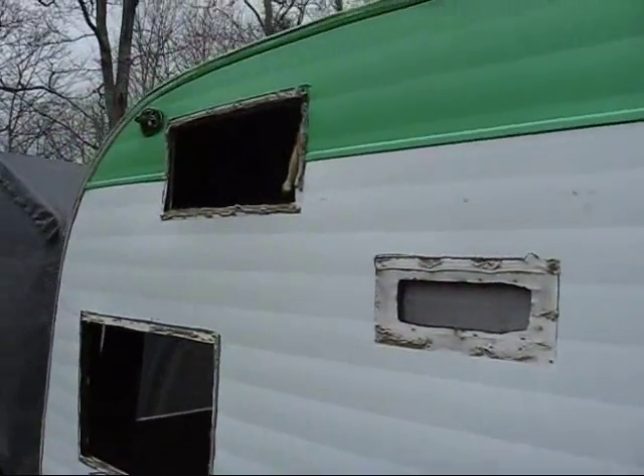I've got got most of the windows off.